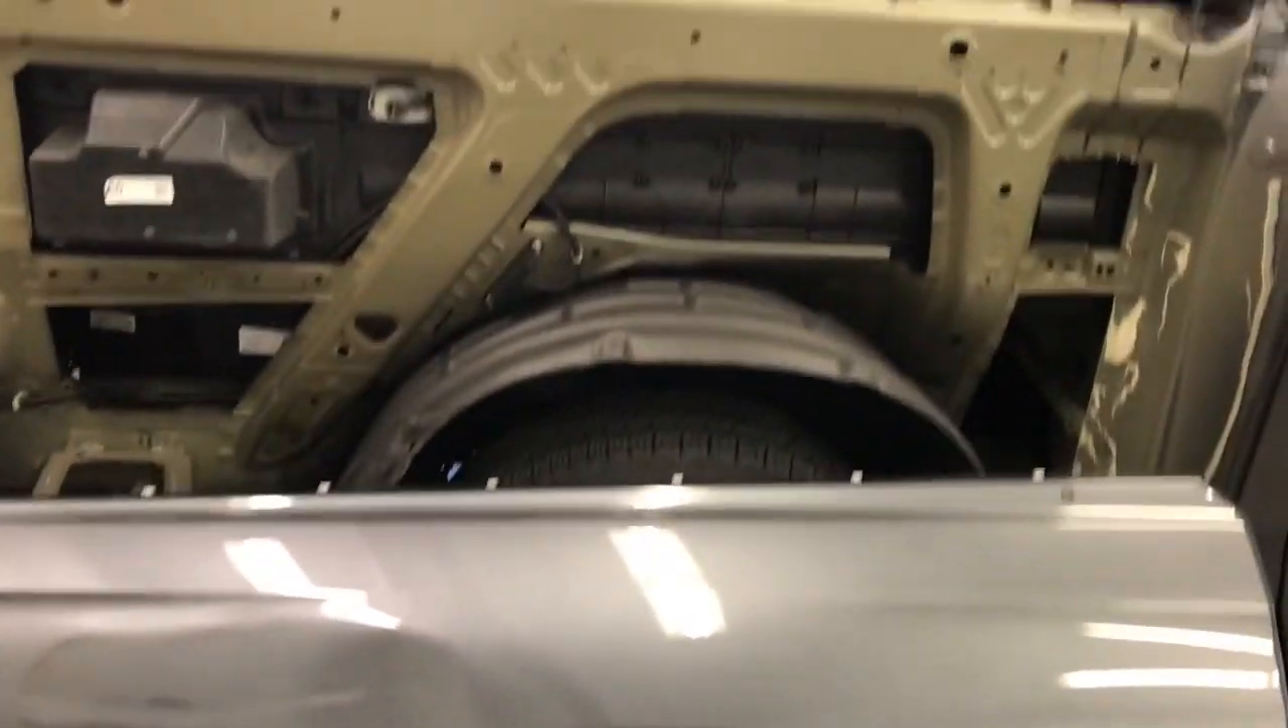And that's it guys, bedside's off.